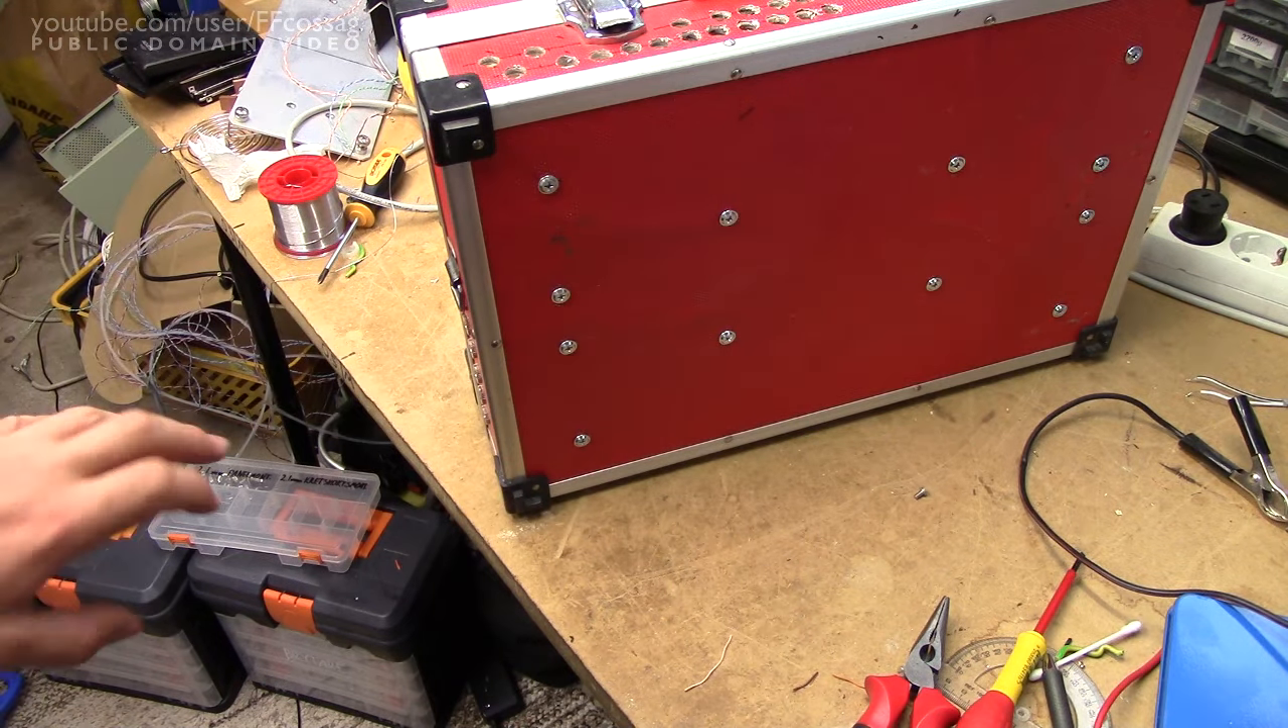The backing plate is just screwed in using short screws since it's a two-part backing plate.